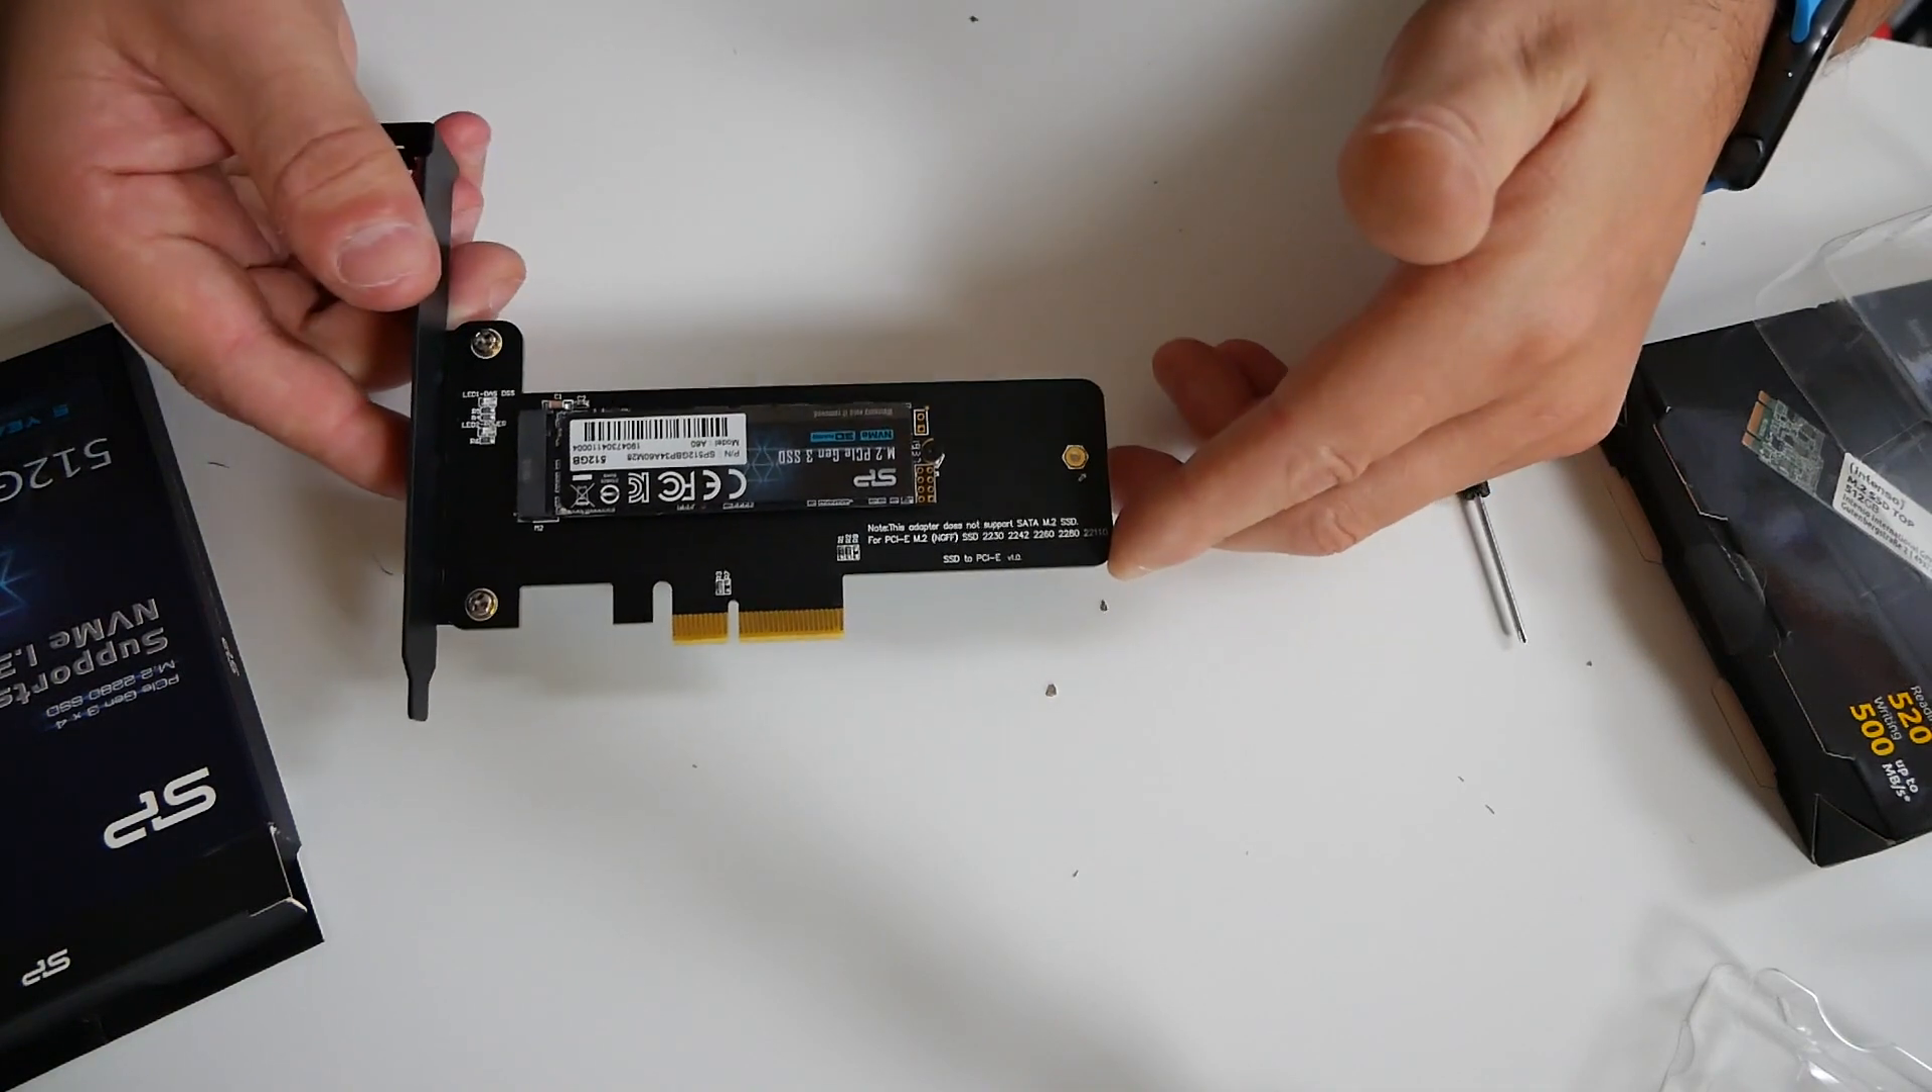So that is the drive in the actual unit now.